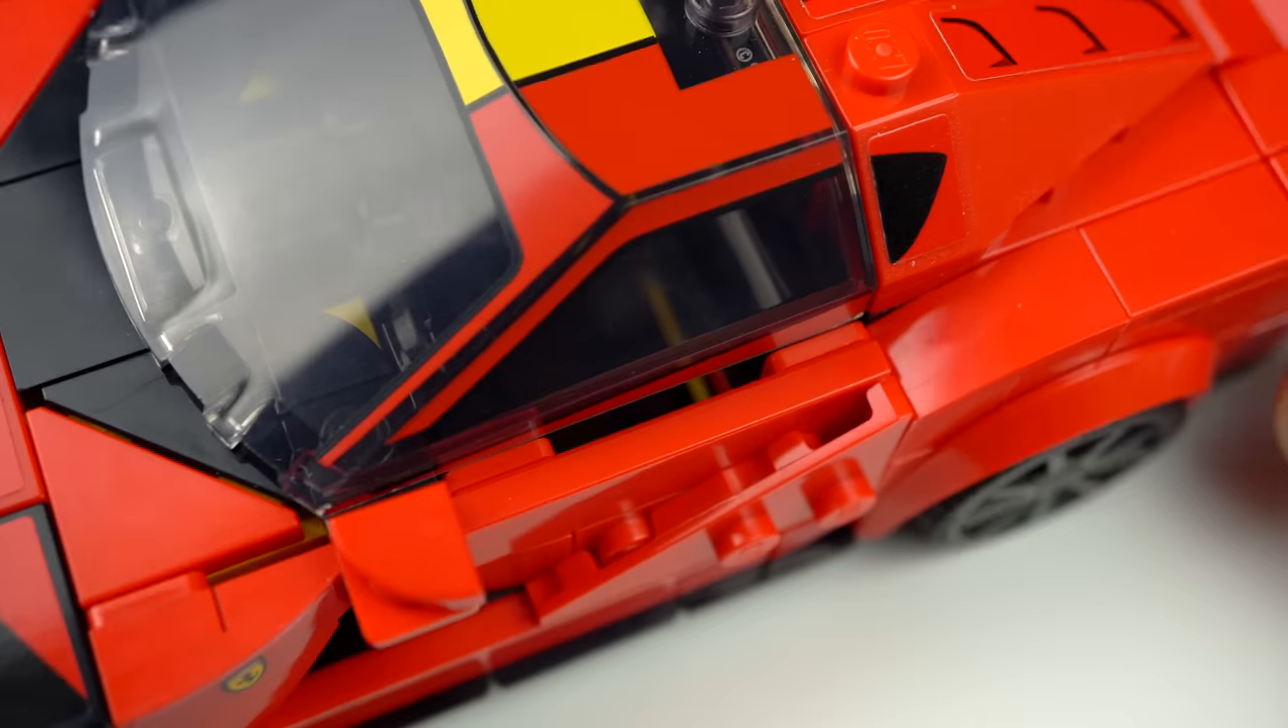These gaps here between the sides of the car and the windscreen element bother me ever so slightly.